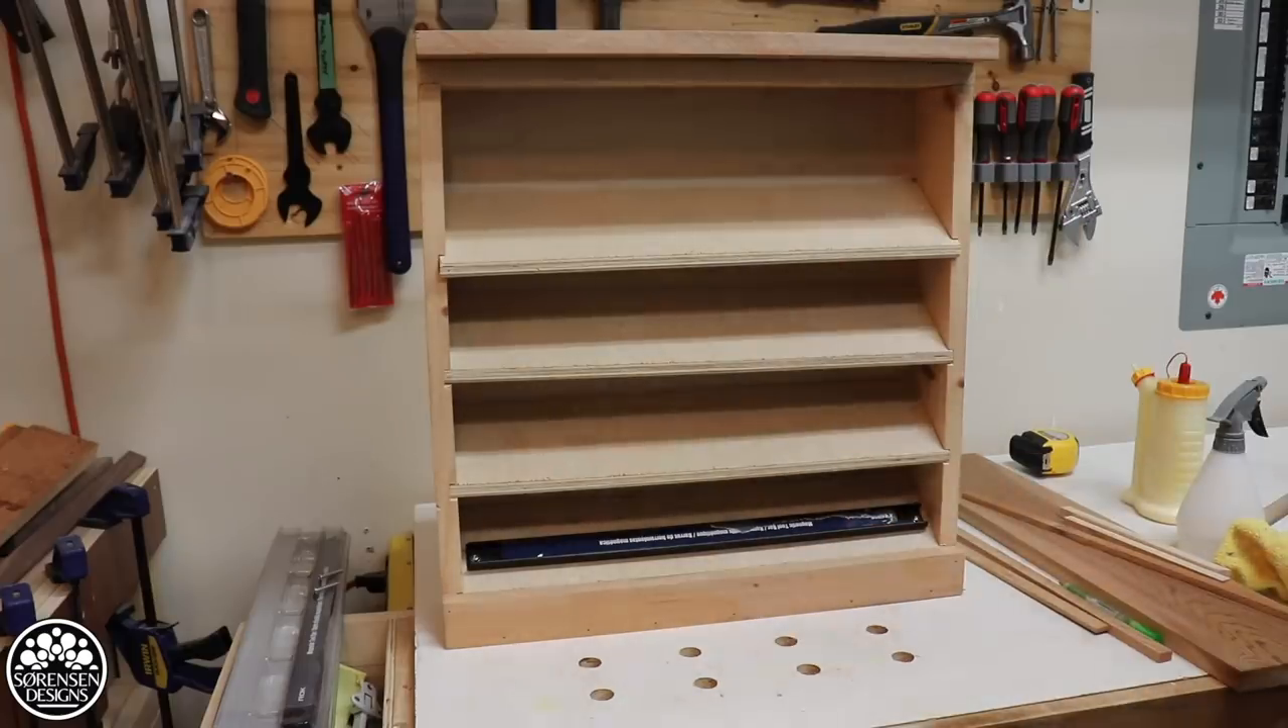So now I've got the top and the bottom on.